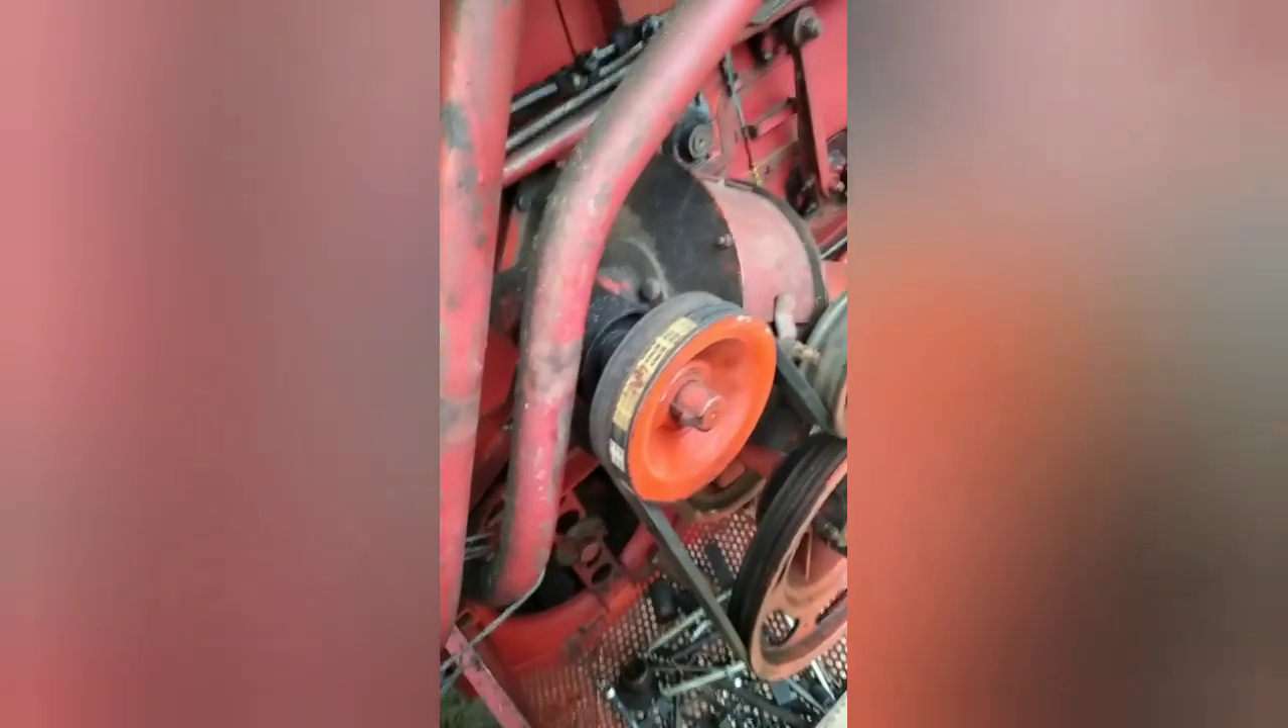Koła pasowe są ustawione Pasy są zarzucone.